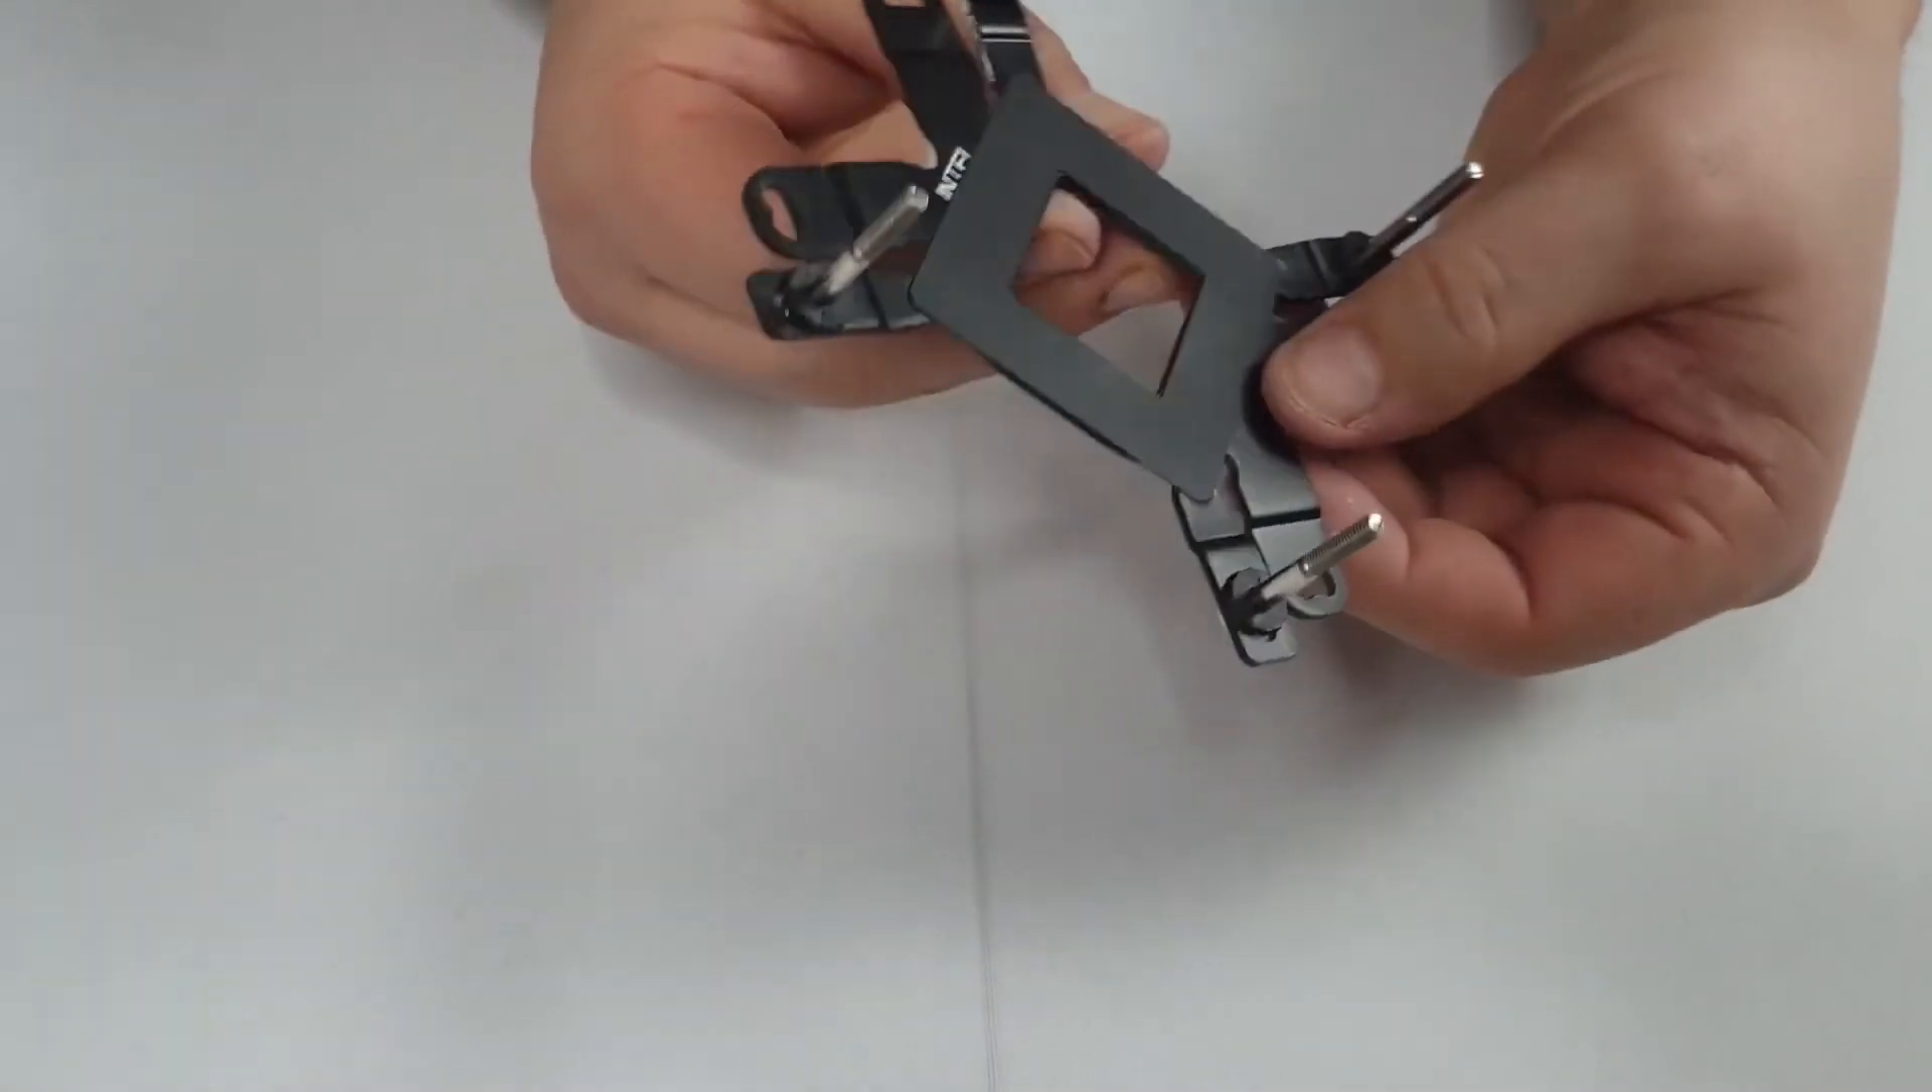That's the back plate now assembled.